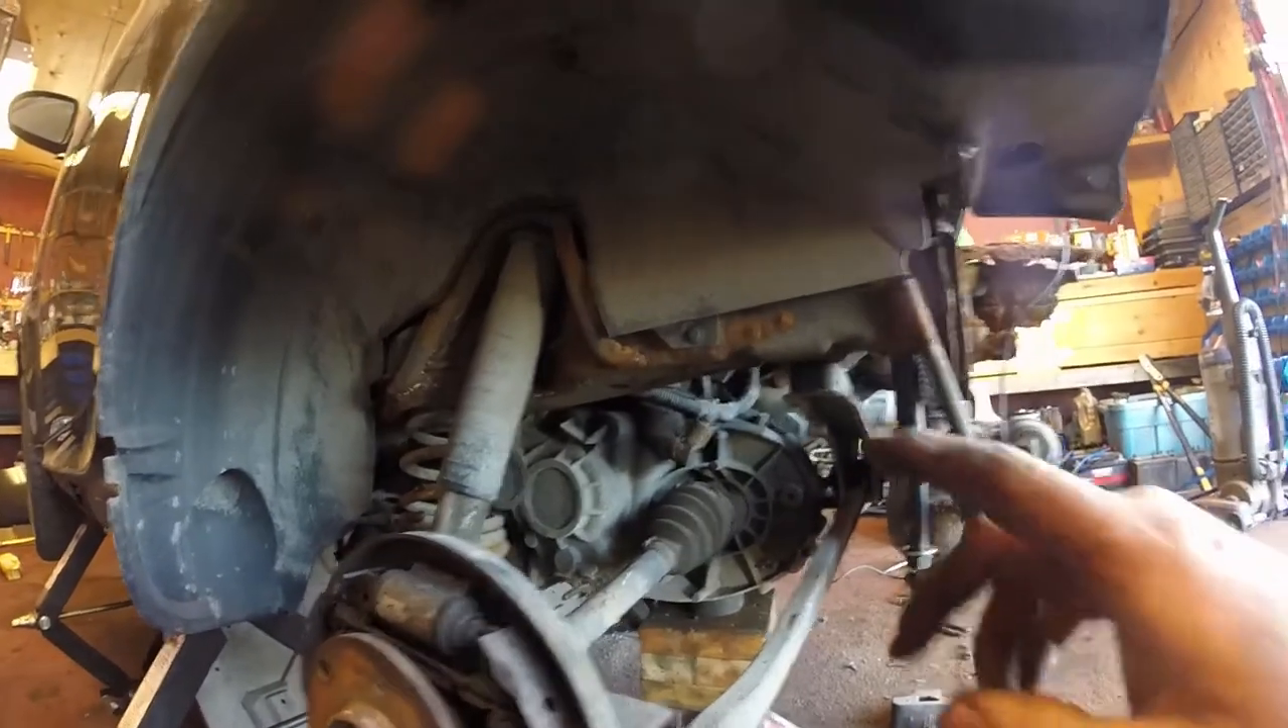I realized I hadn't taken the fender liner off on this side.